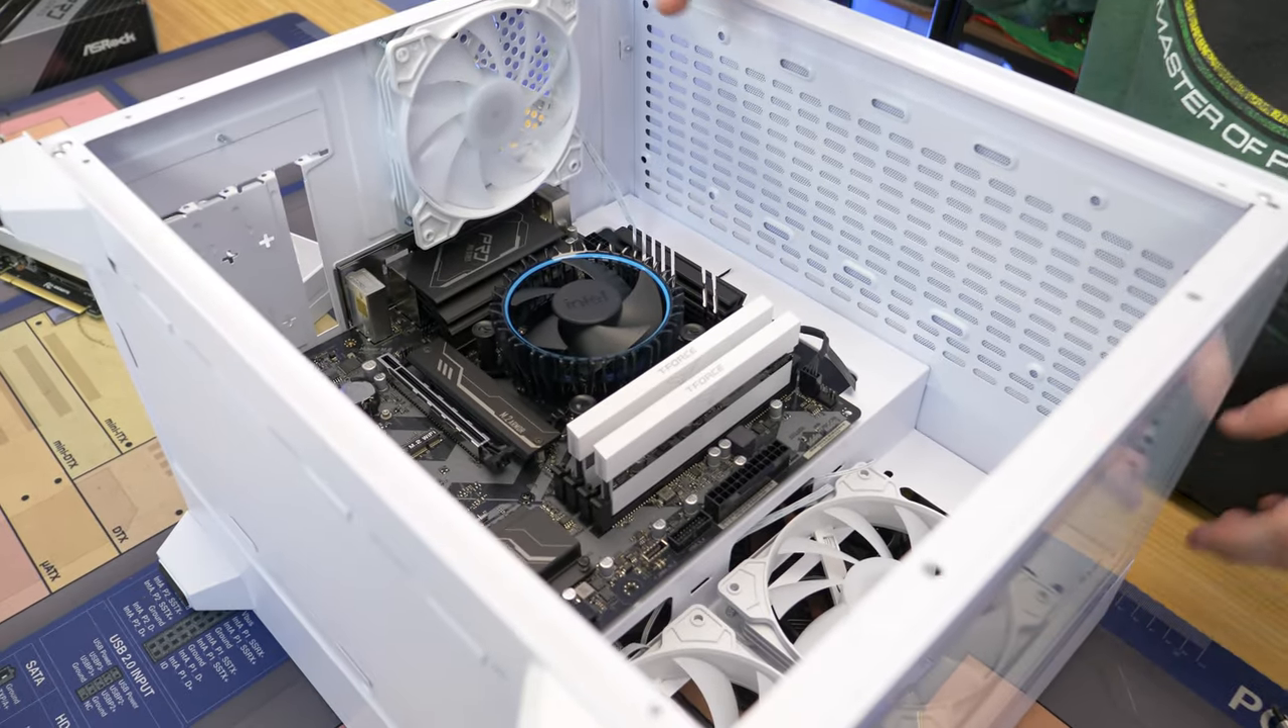And like Matt said, we really aren't going to end up running anything behind the board, since as you can see, this board fits really well in this case.